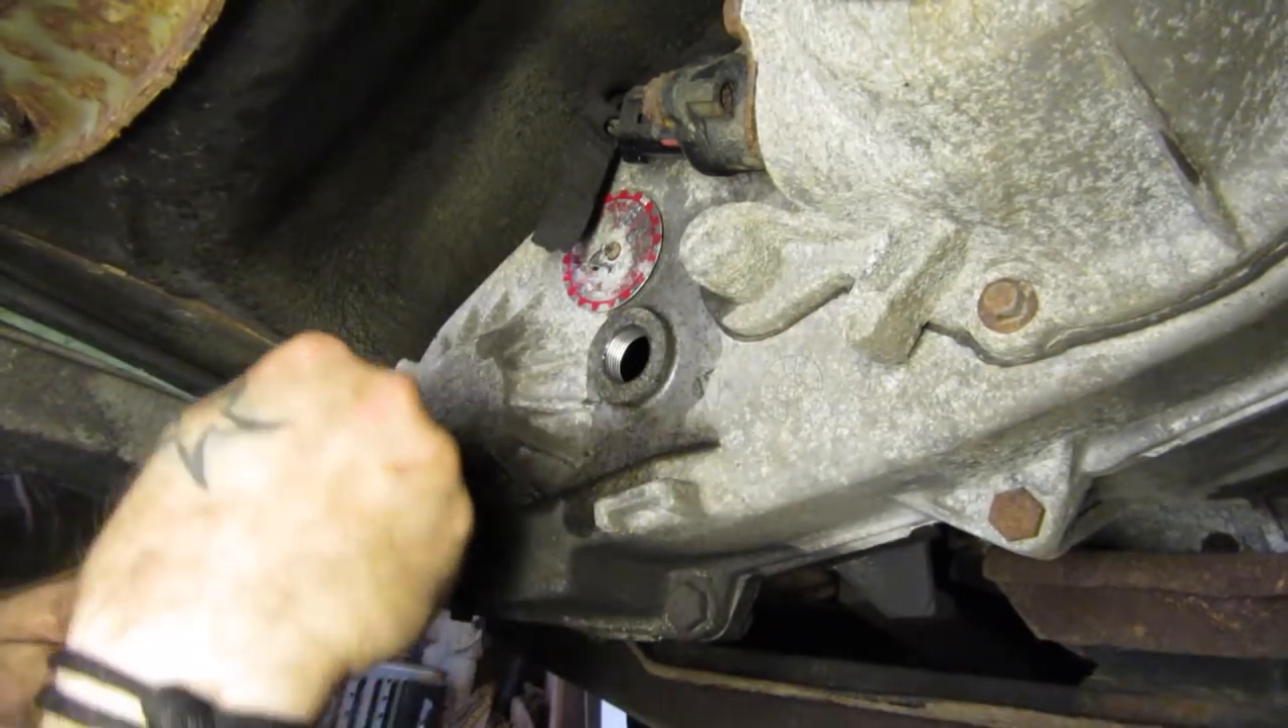So fill plug is officially out.